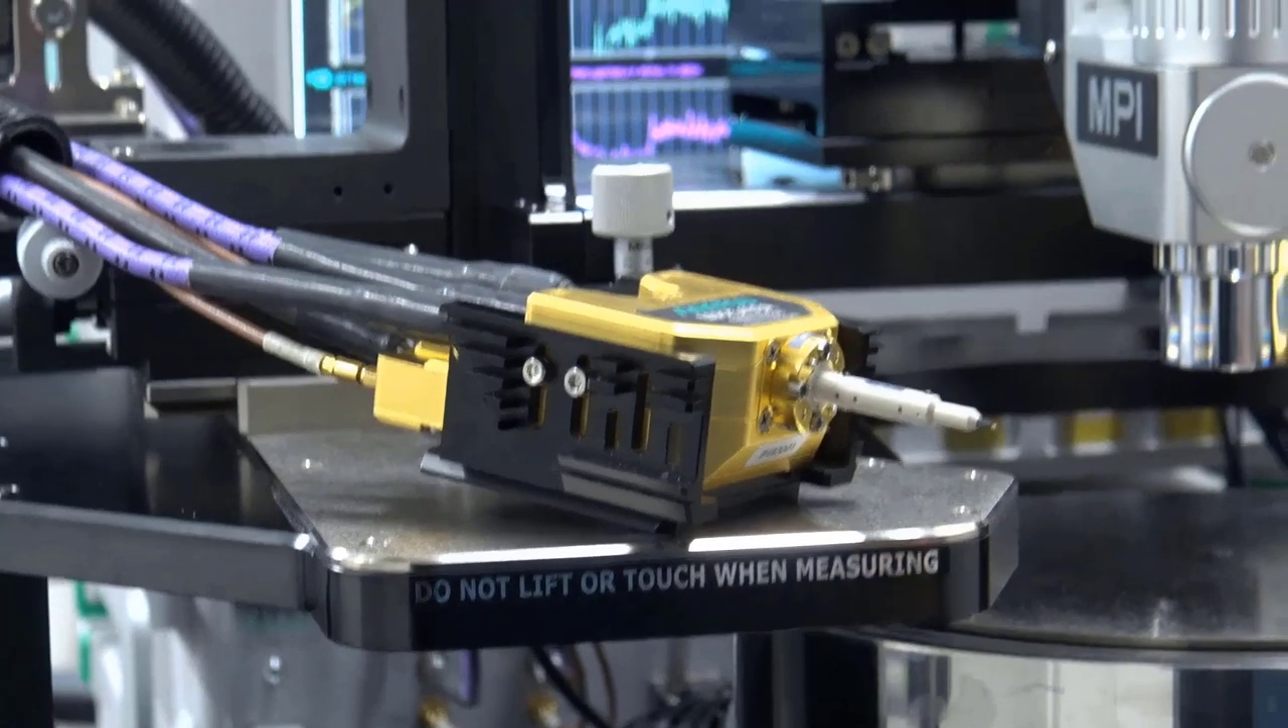And so now we have our probe mounted onto the module.